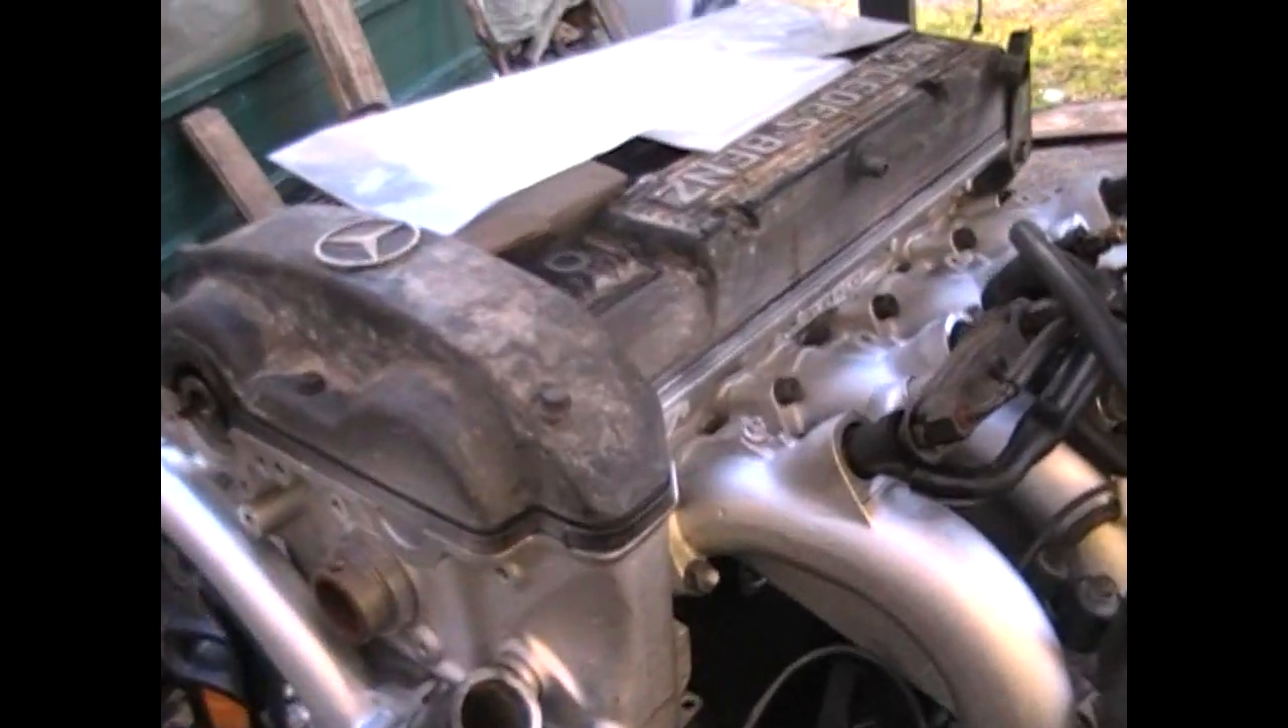Donc, collecteur d'admission, c'est remonté.